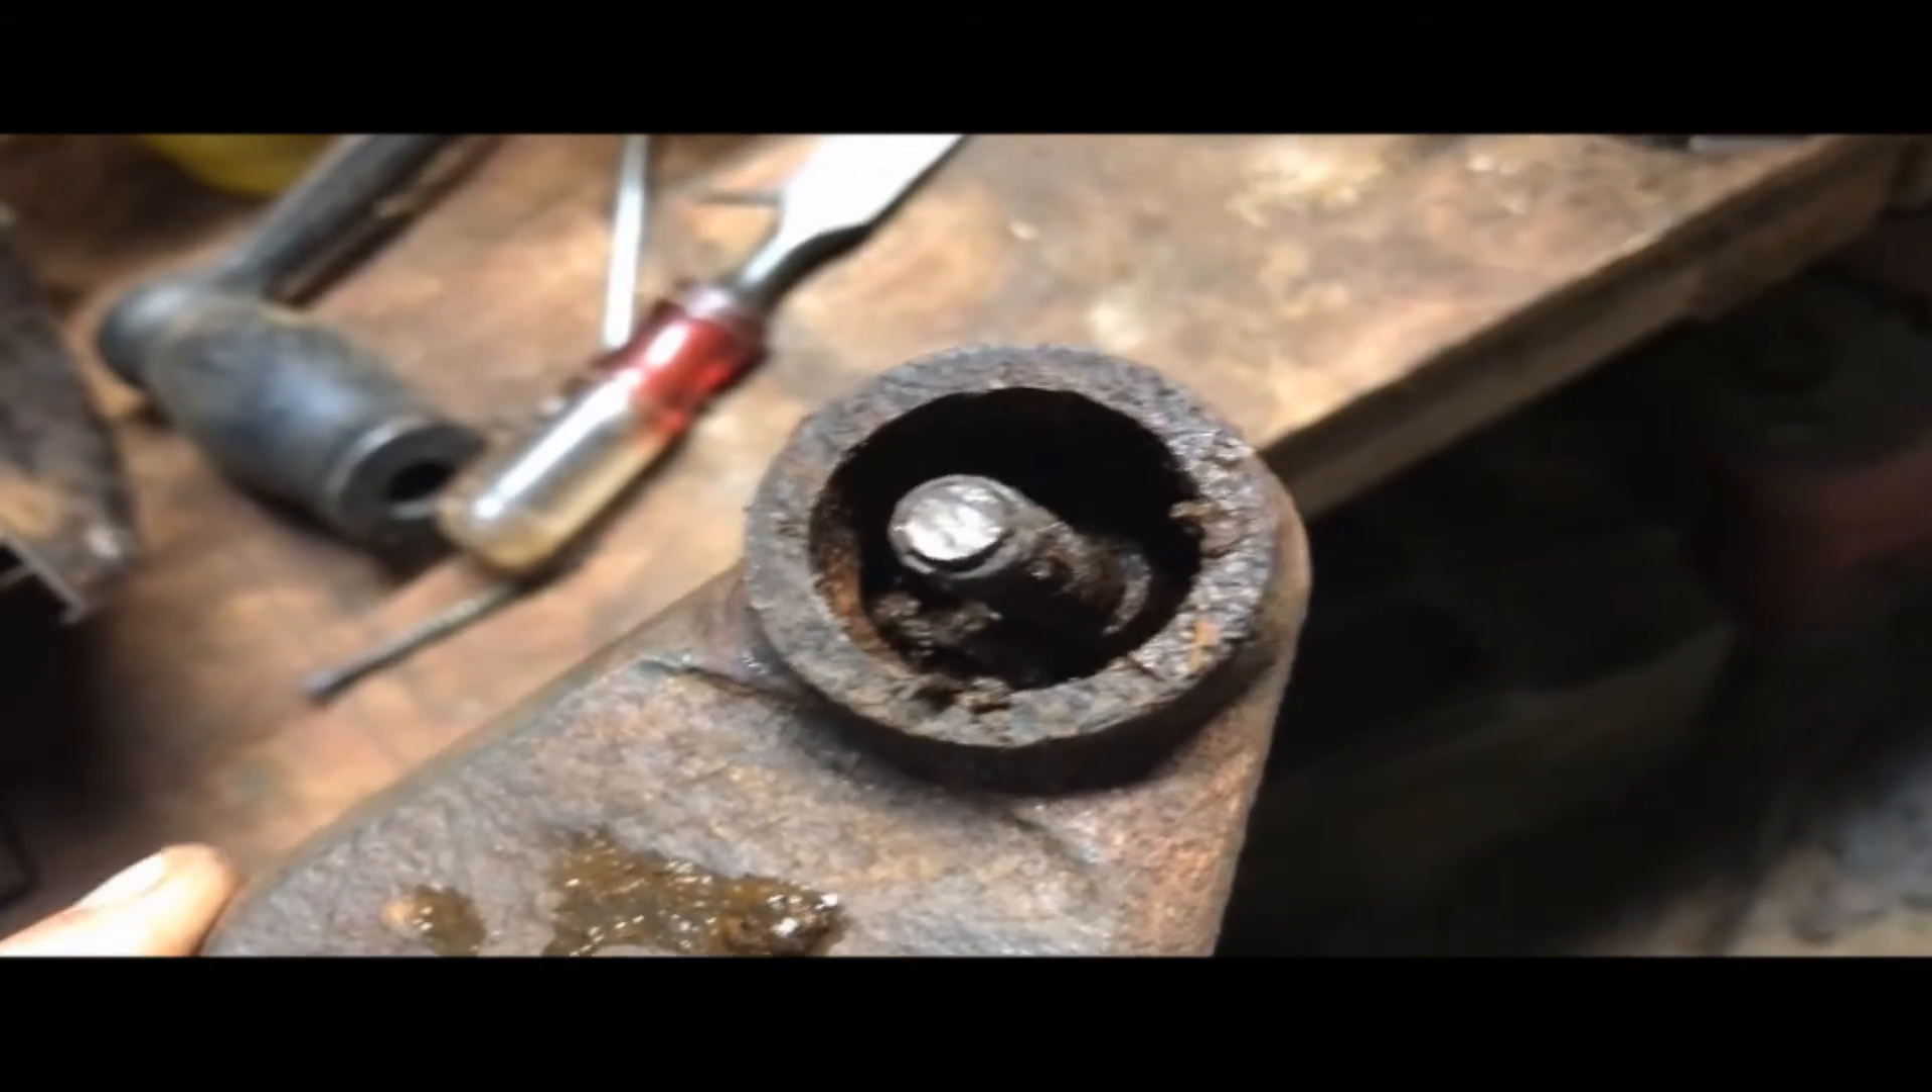I'm gonna have to finish getting this post out.